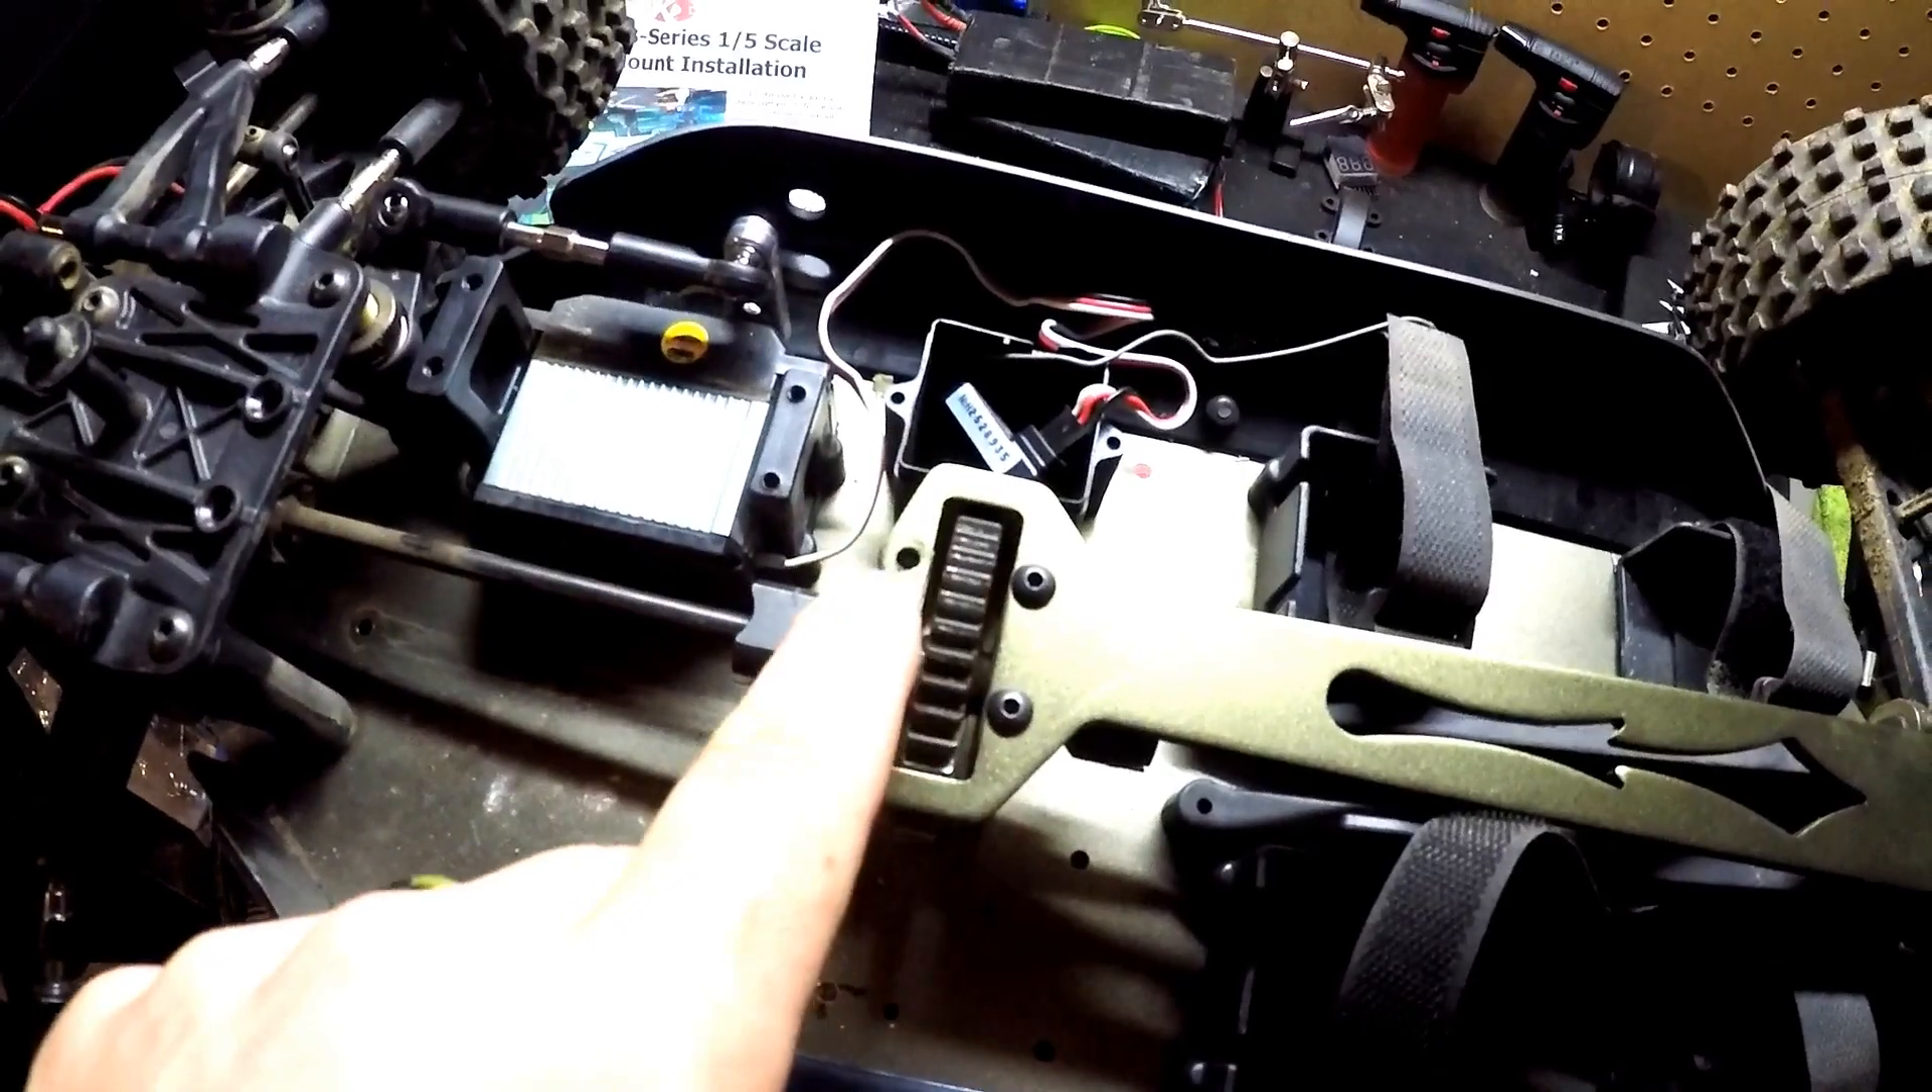All right everybody so I put this uh top chassis brace back in right here.